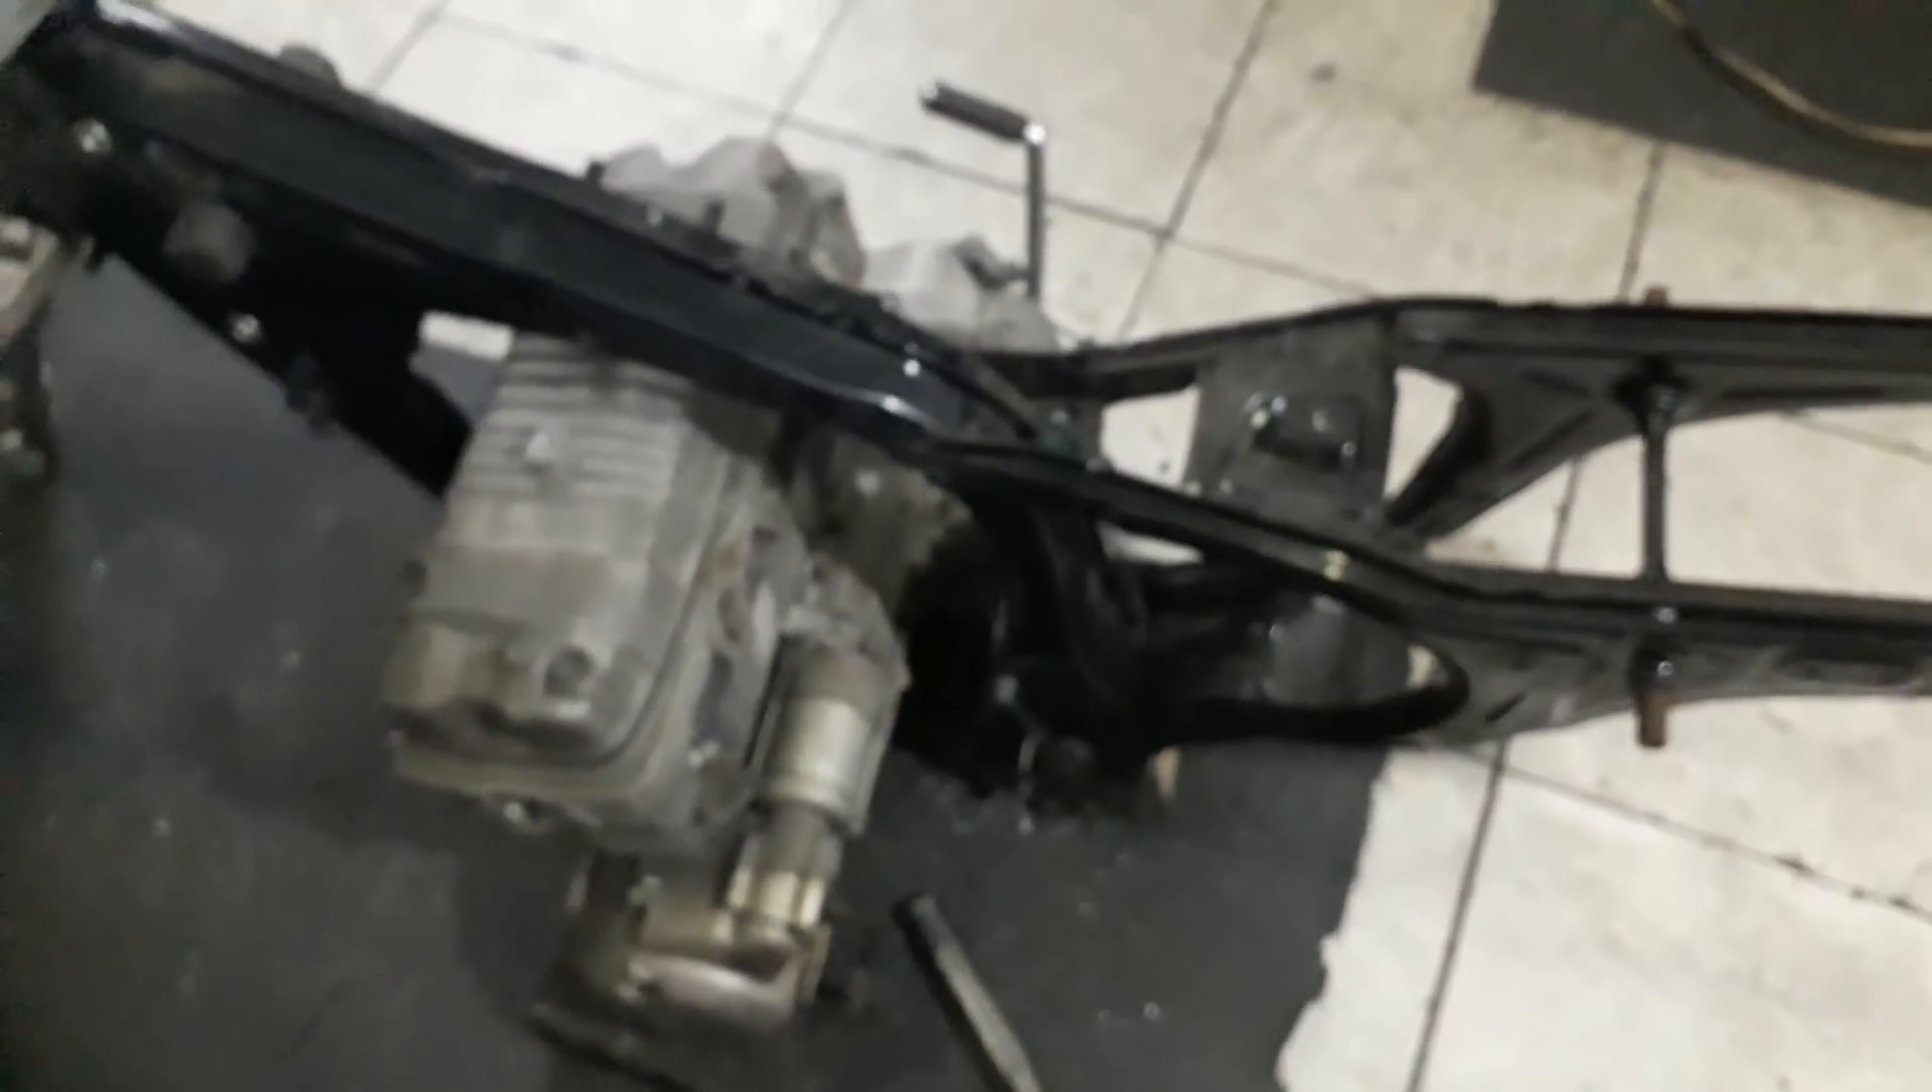Mas o motor já tá parcialmente no lugar.